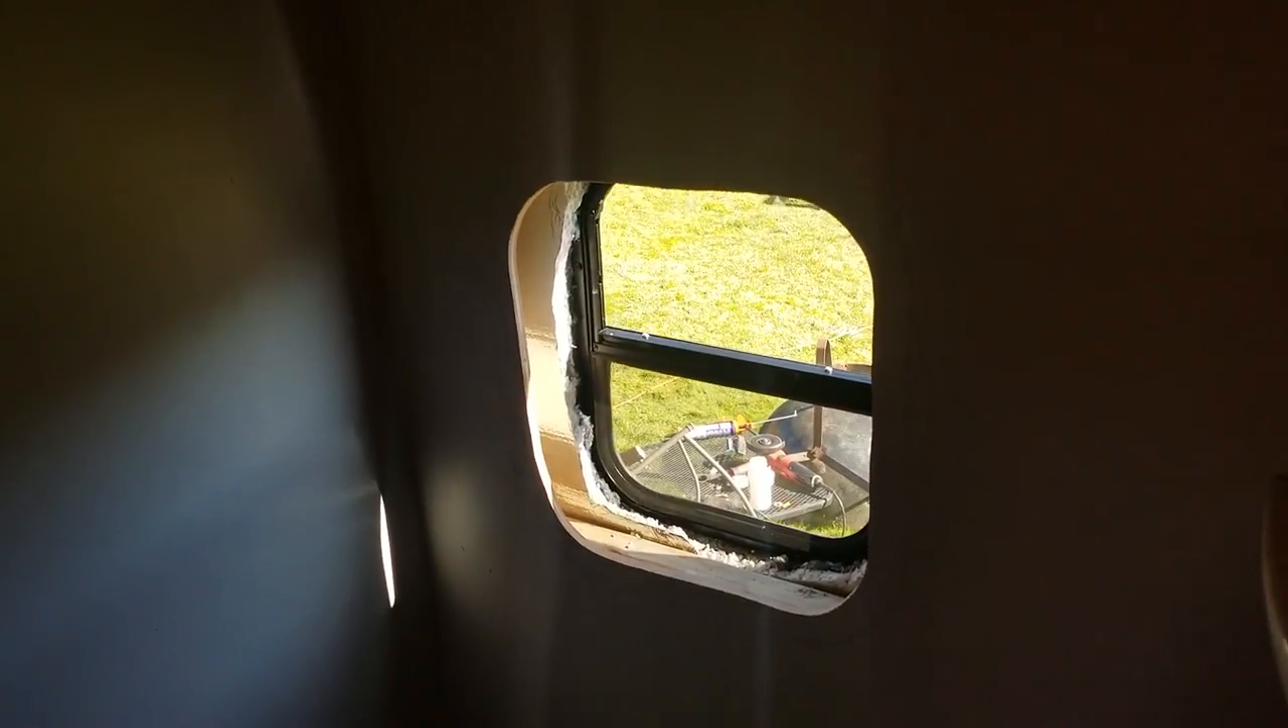Ok so the bathroom window is in.